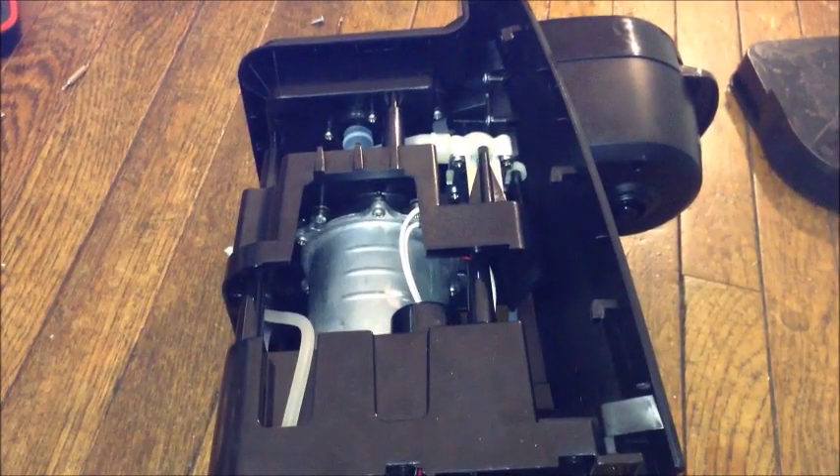Now that we got the side panel off, we can begin to understand how it actually works.